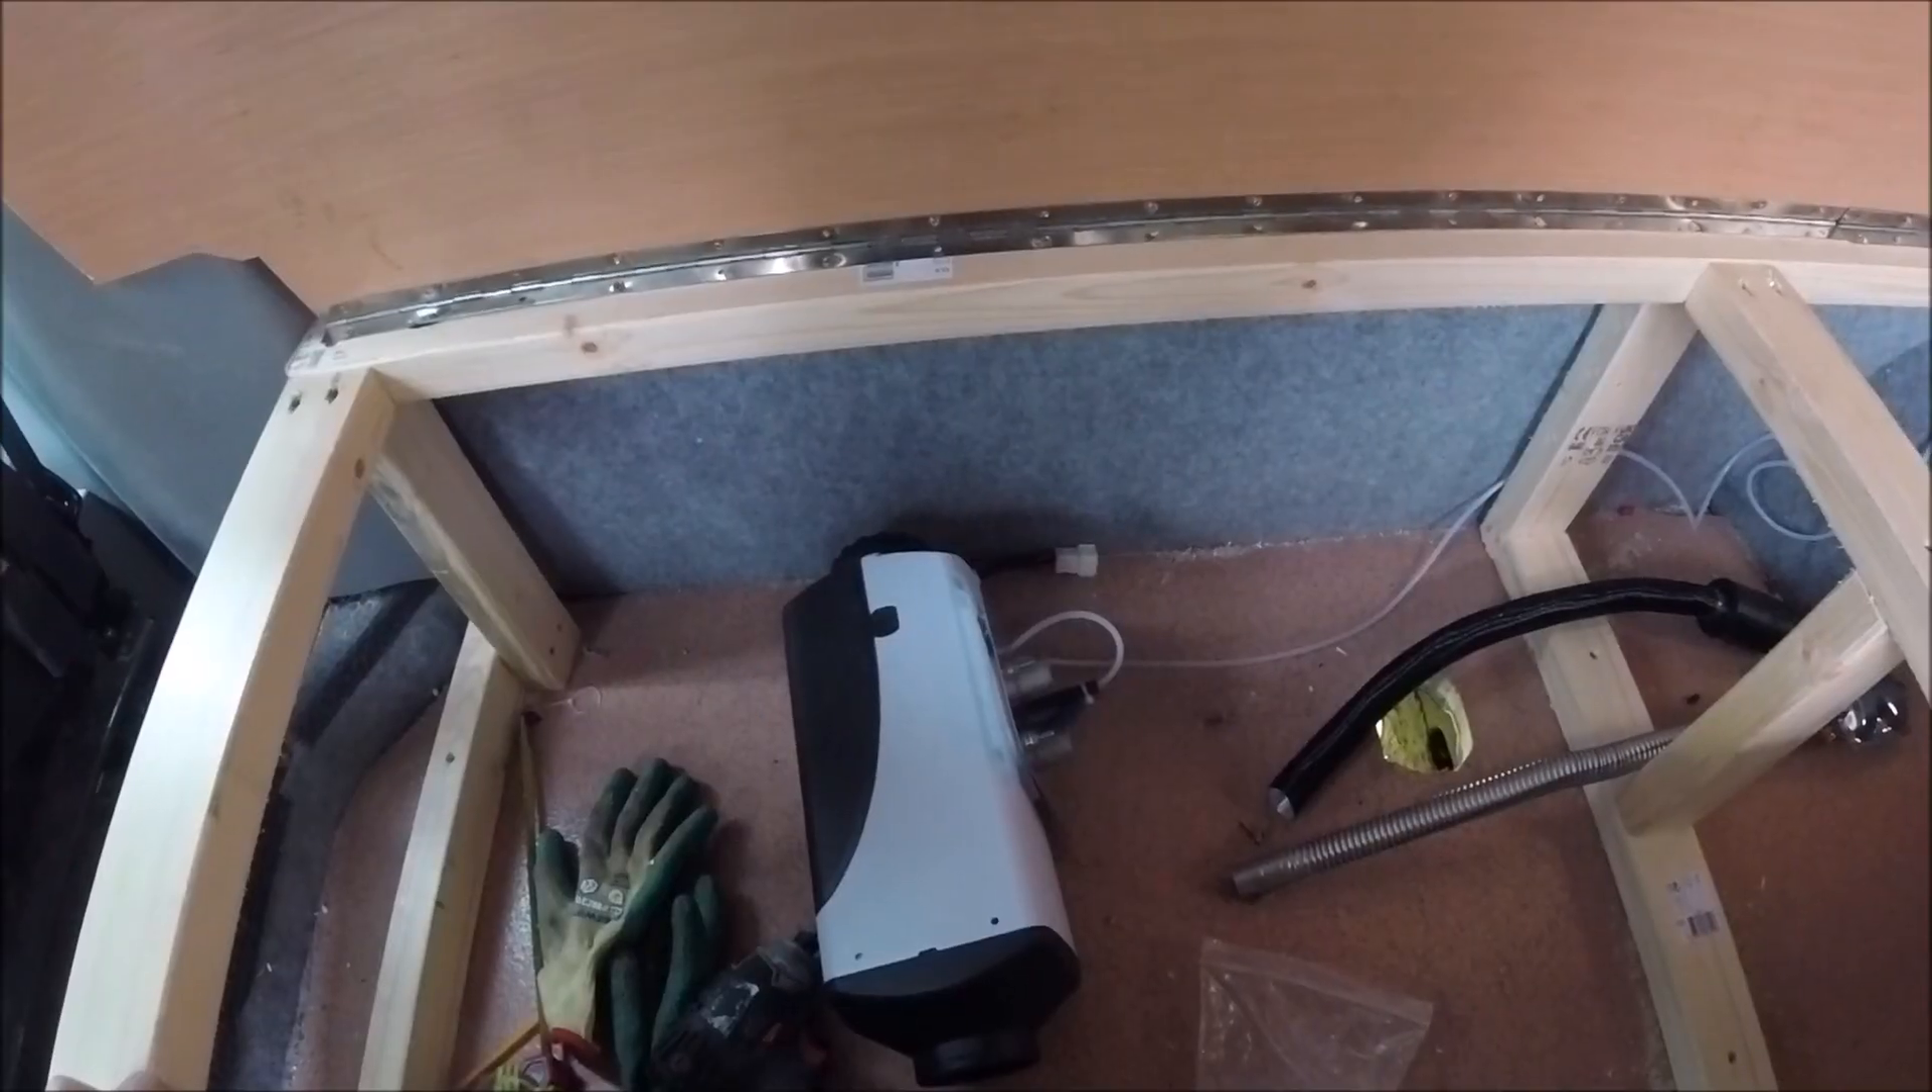There is one last thing that also needs doing before we secure the heater down onto the floor and is connecting the intake and the exhaust.